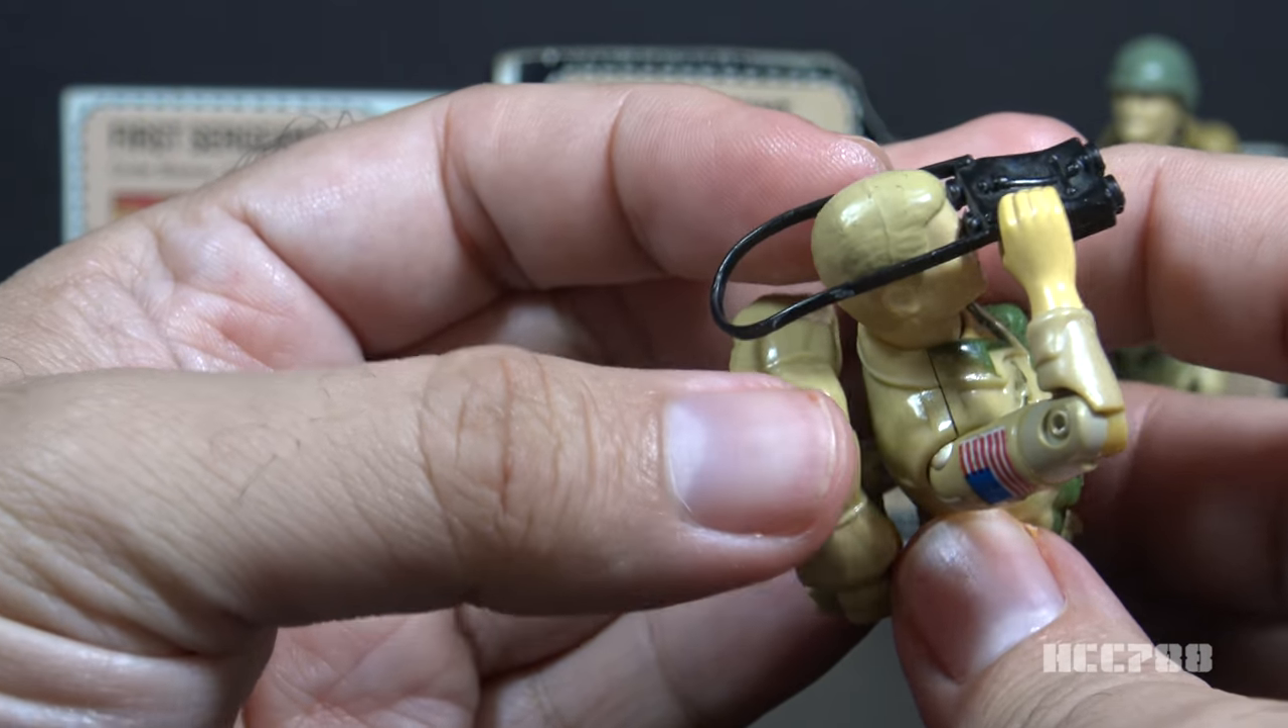But because he has that stiff black strap, the strap kind of sticks out behind his head.